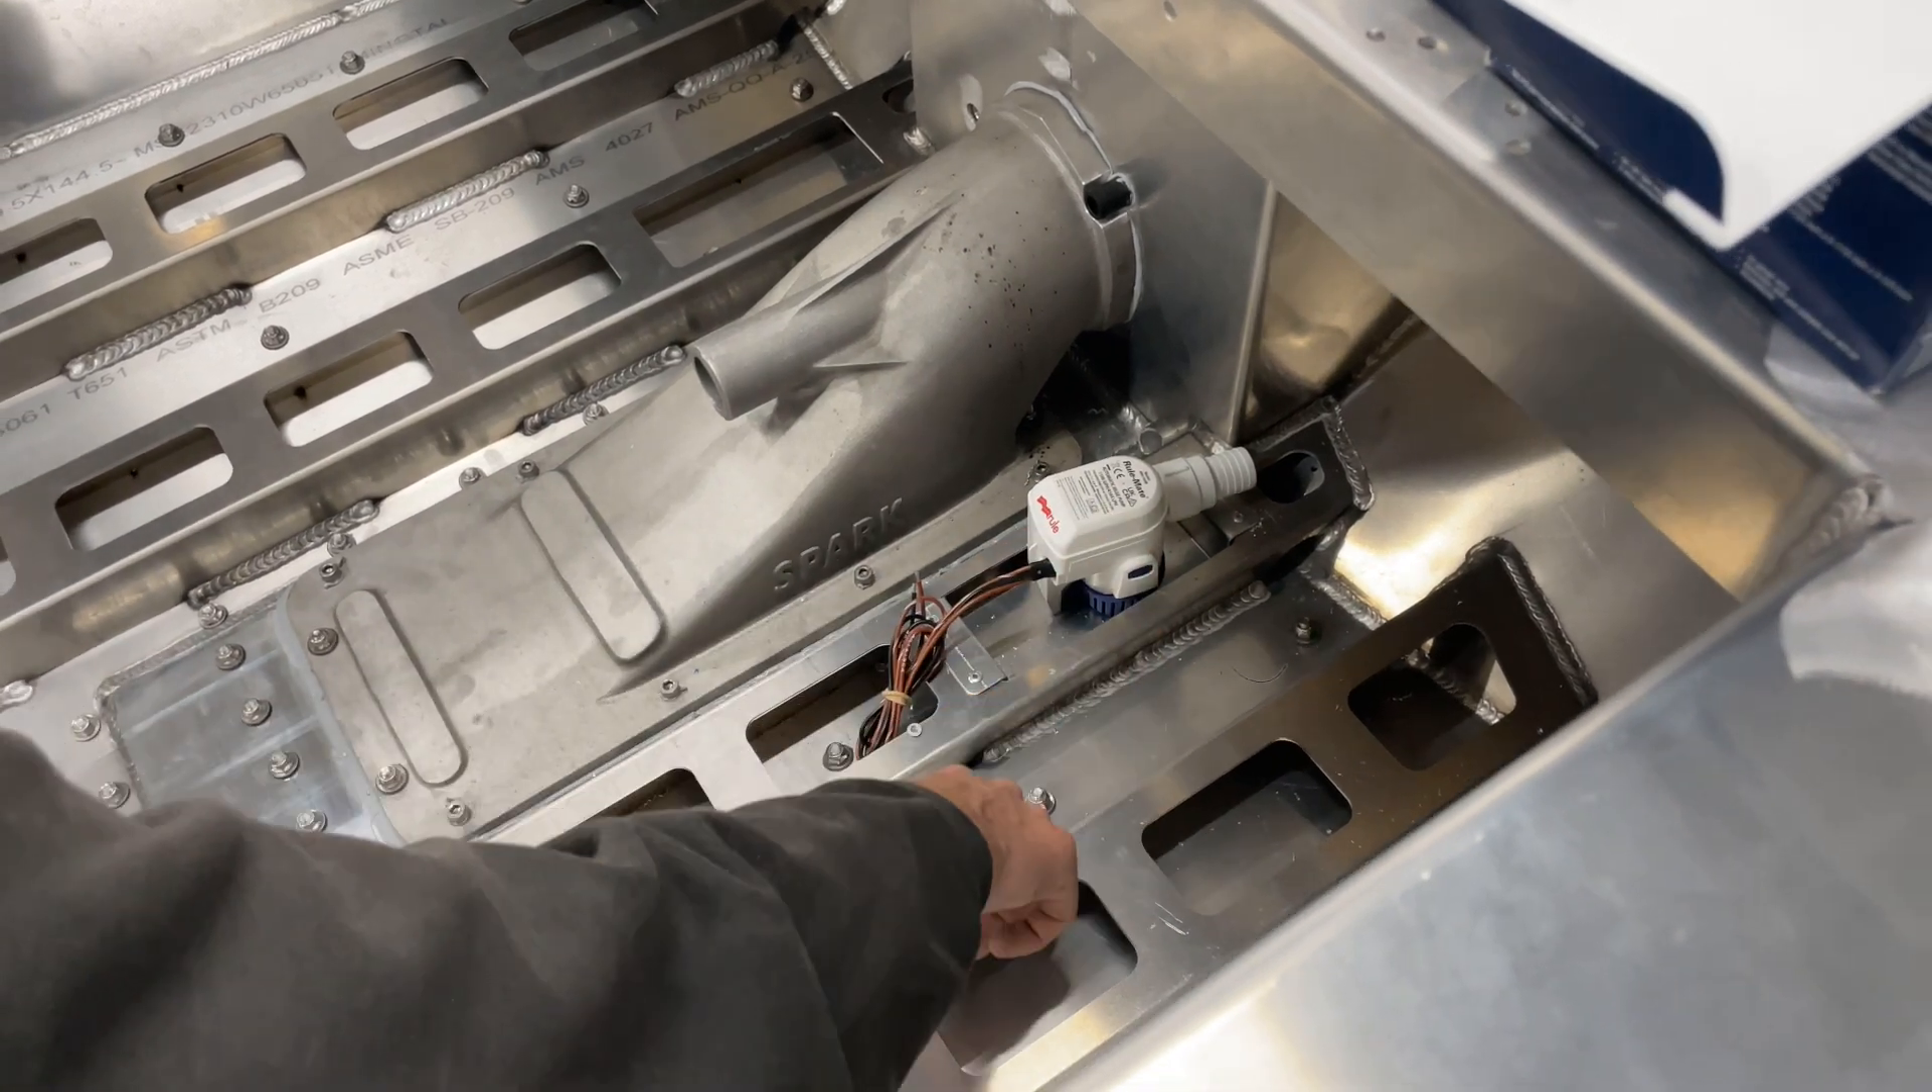In the bilge here we've got our bilge pump mounted.